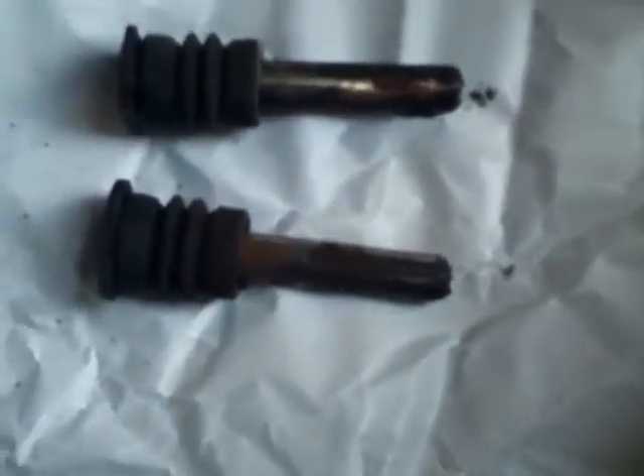Here's these two pins that I just took out of the caliper mounting bracket.